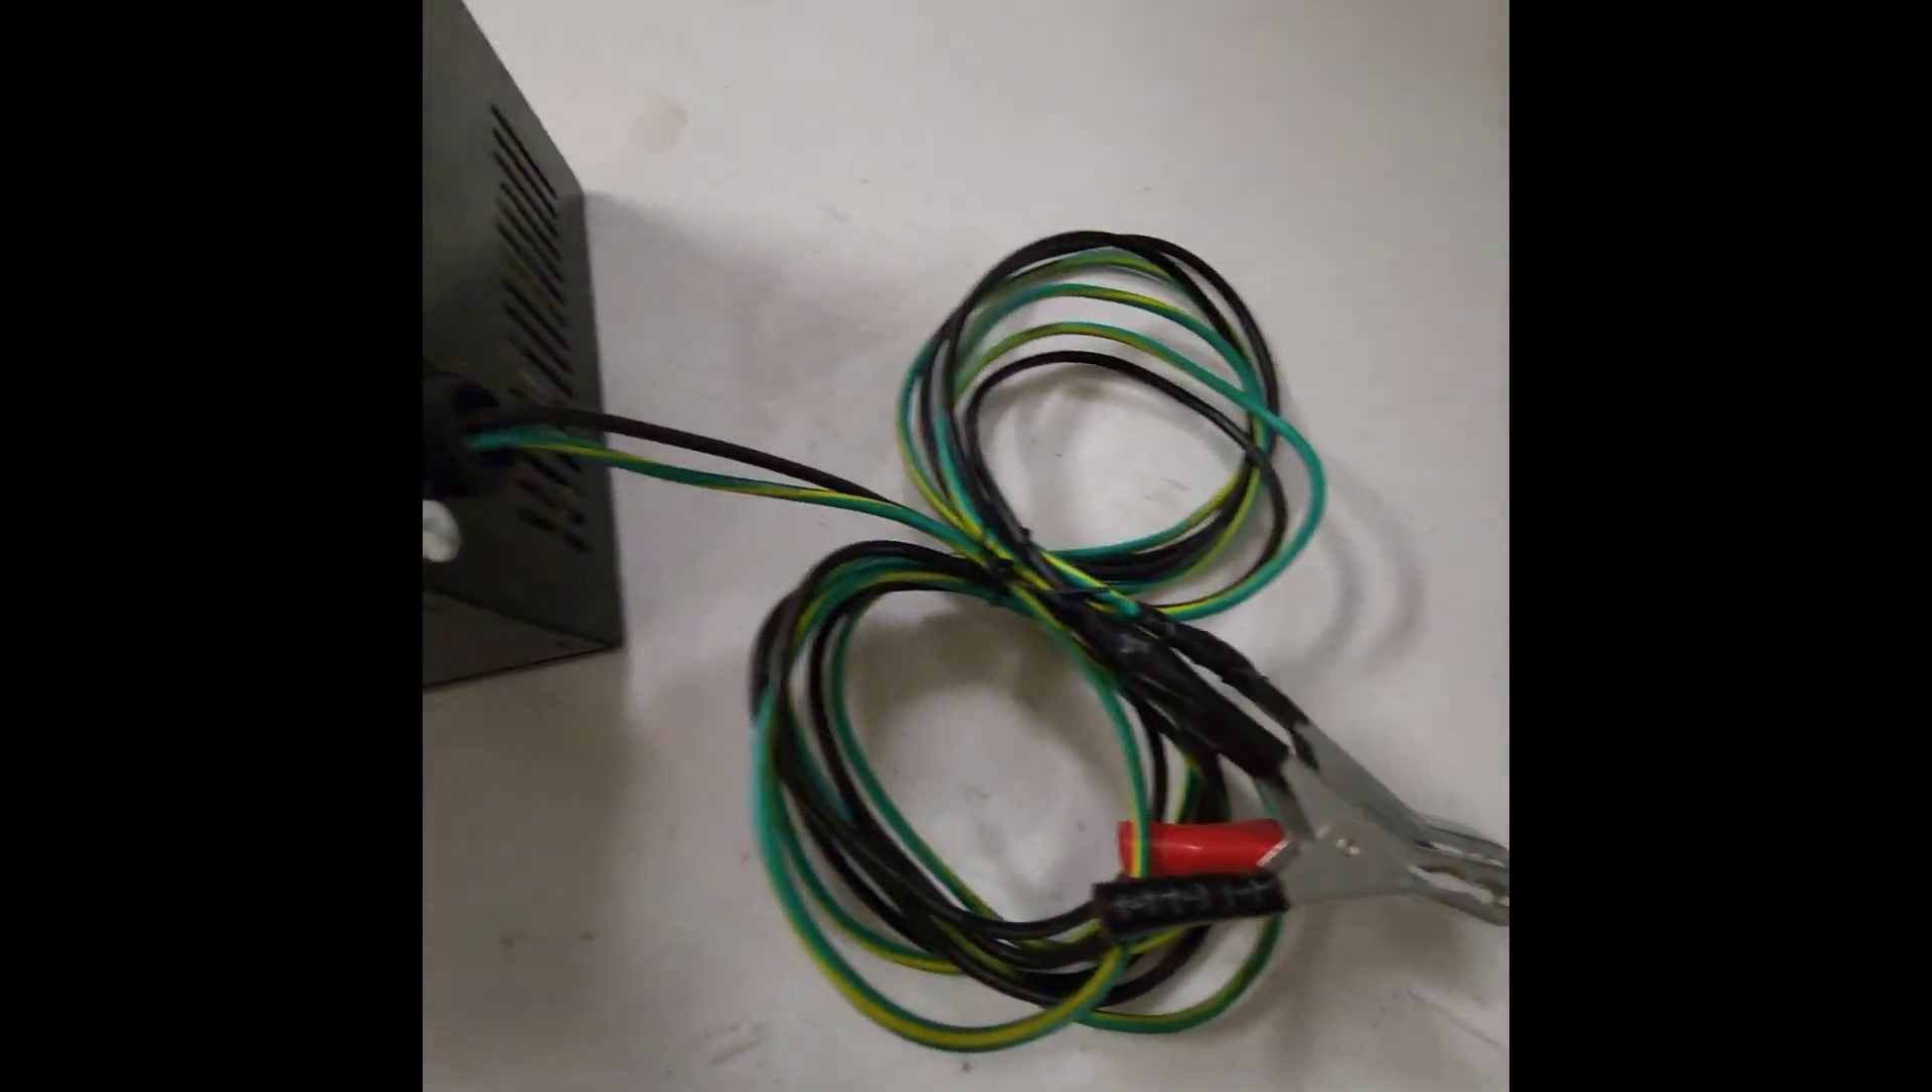Here is the power supply got just the two lines running out everything's hooked to the alligator clips.